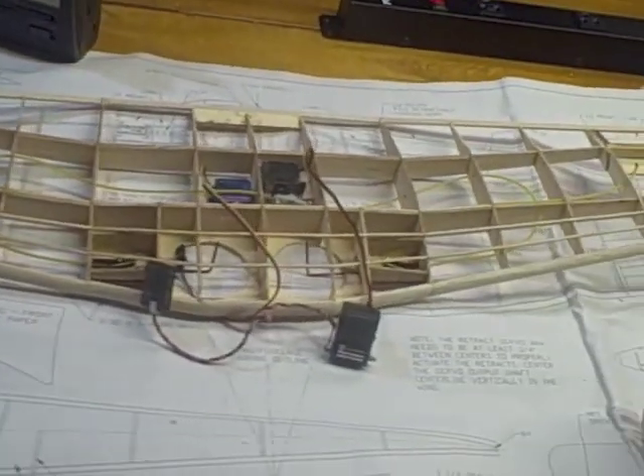So you can see I've got most of the stick construction done.